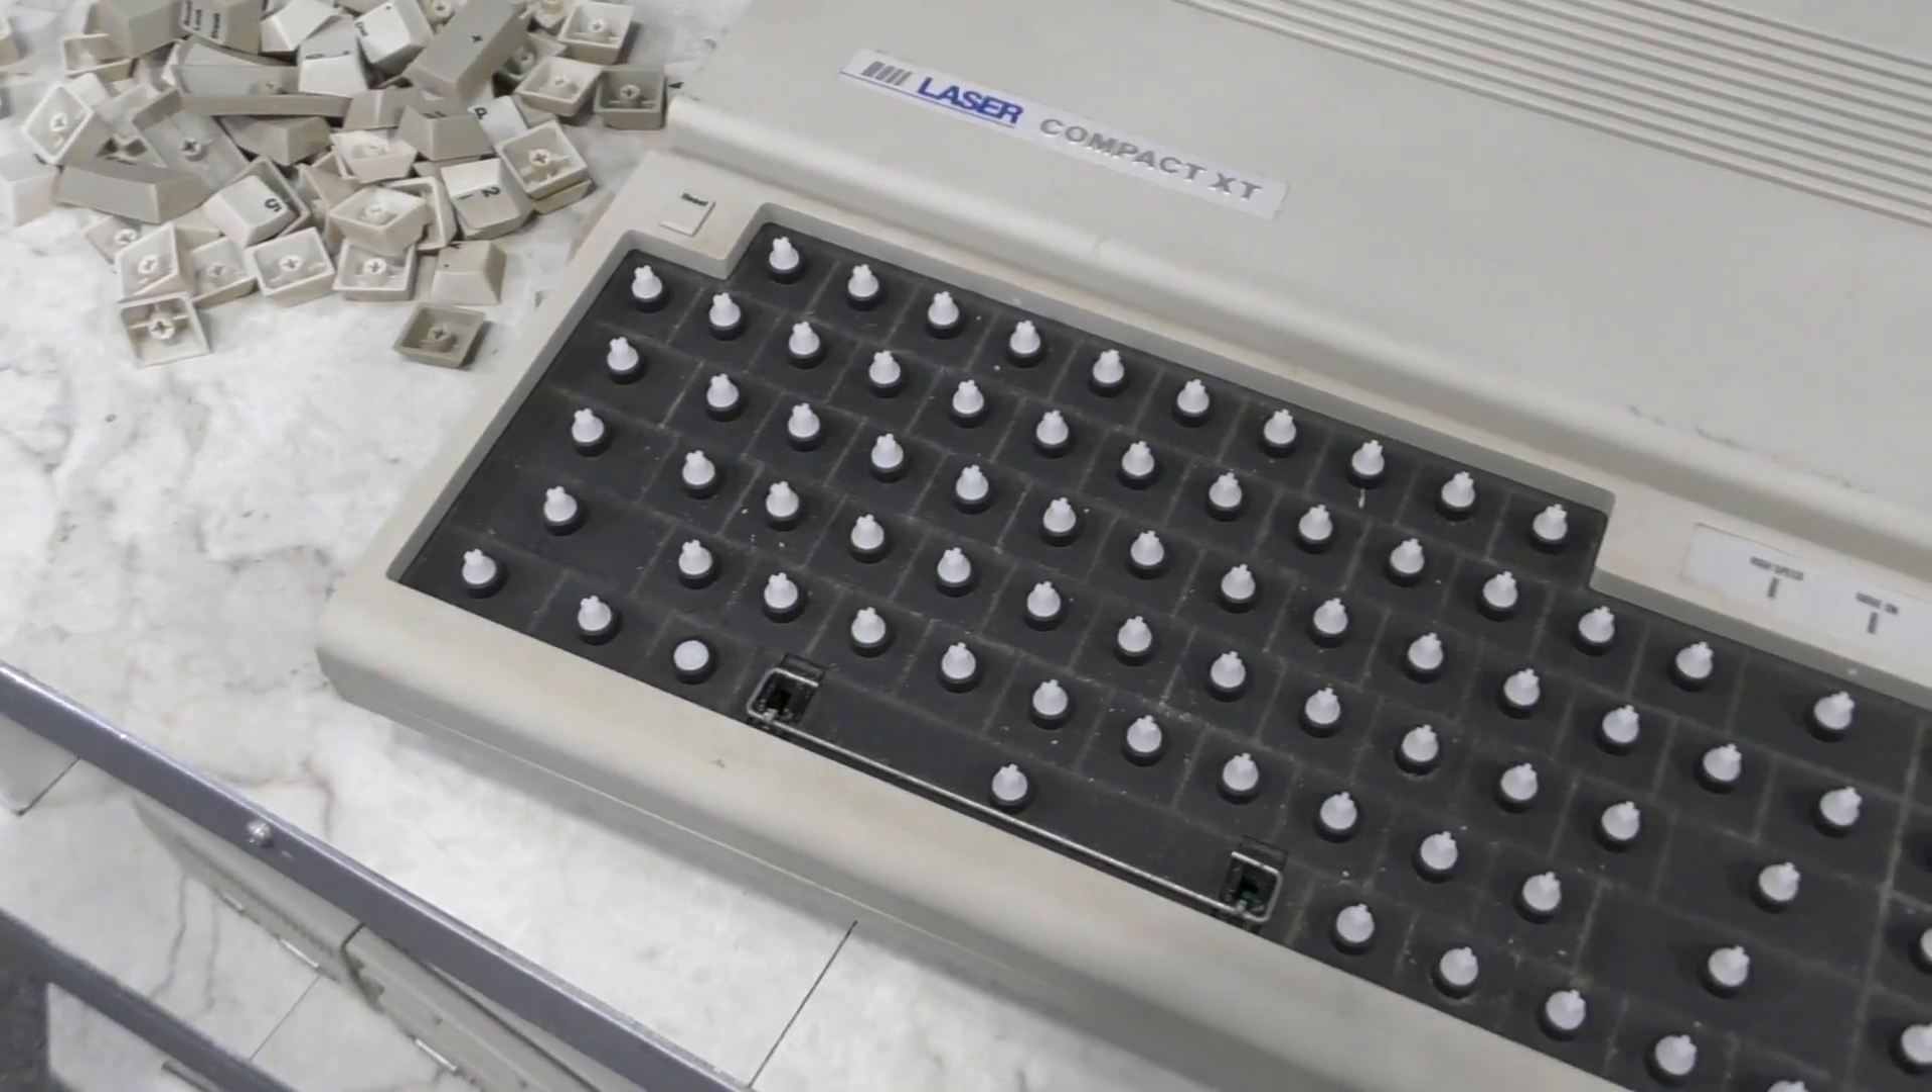OK, all of the keys were removed, and there is a very thin outline of dirt showing where all the boundaries of the keys were.